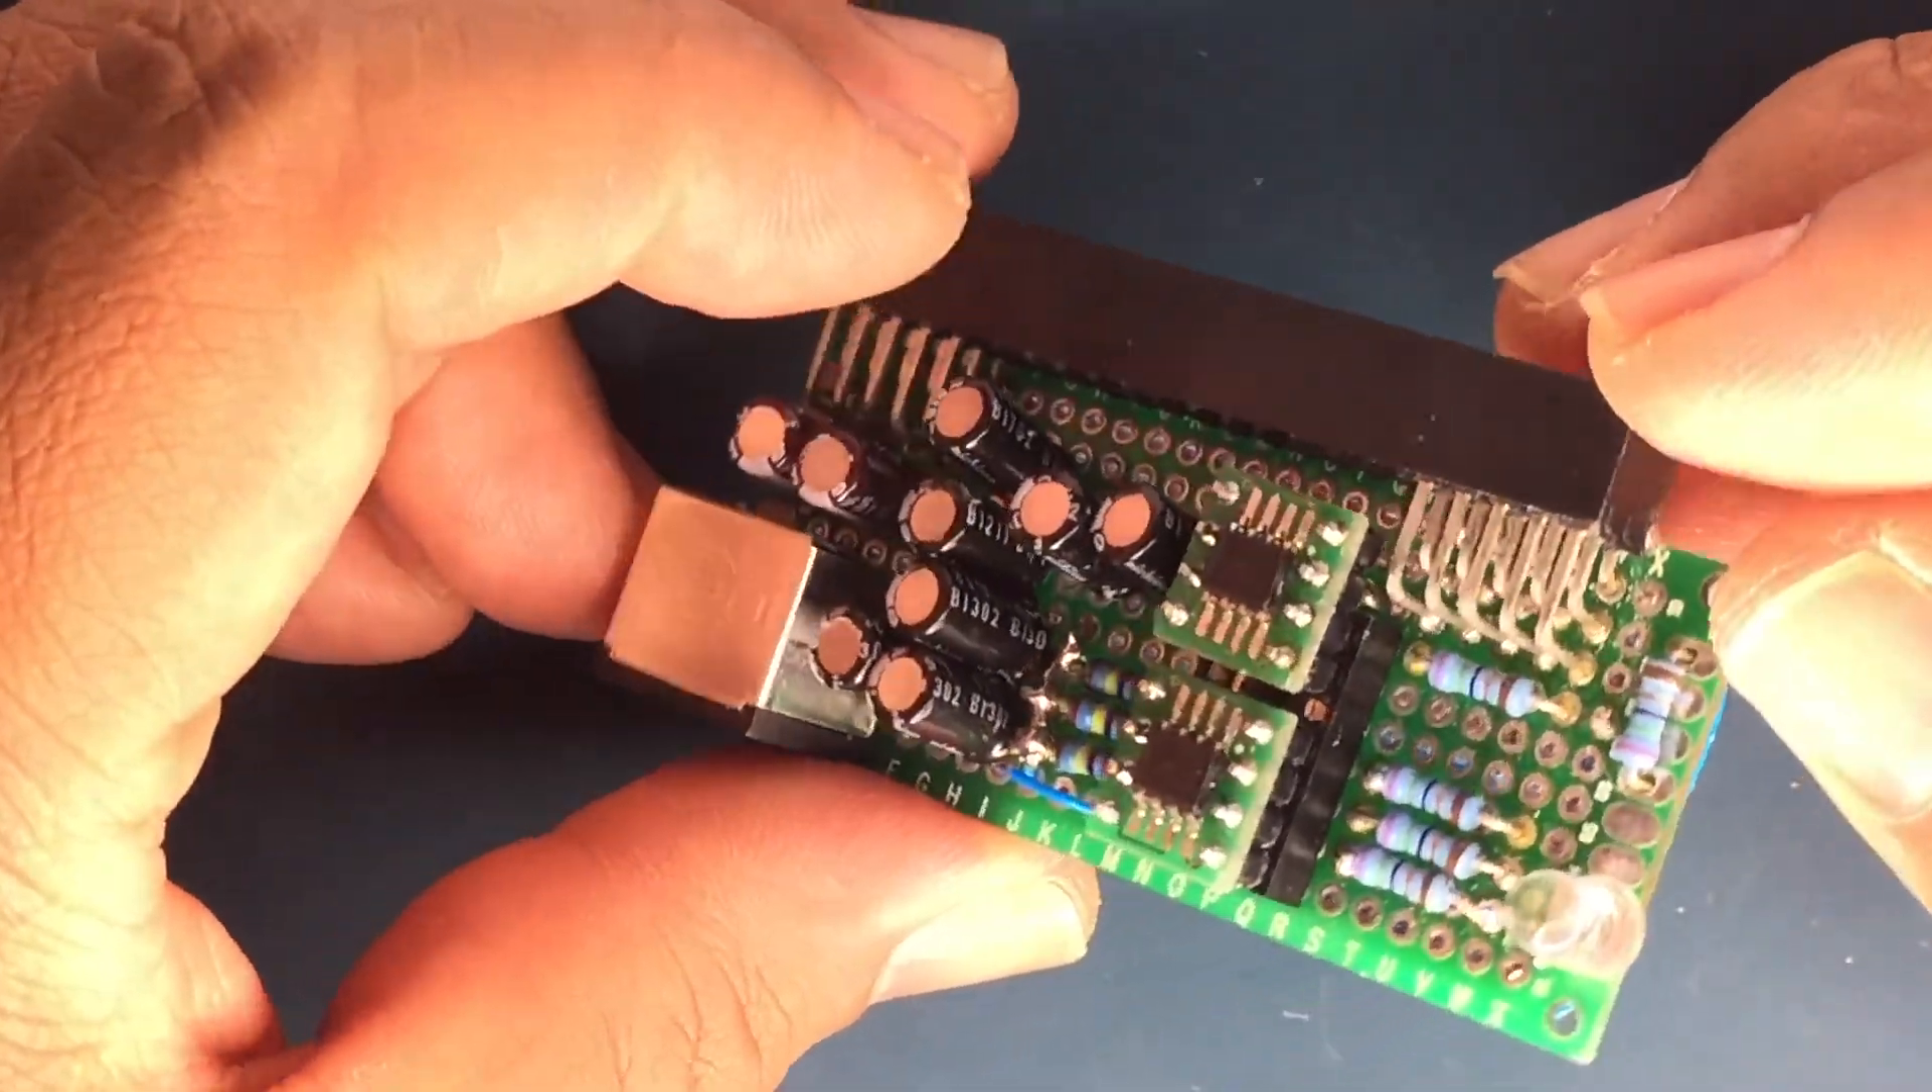With the ICs finally installed, here's the PC engine RGB adapter fully built.